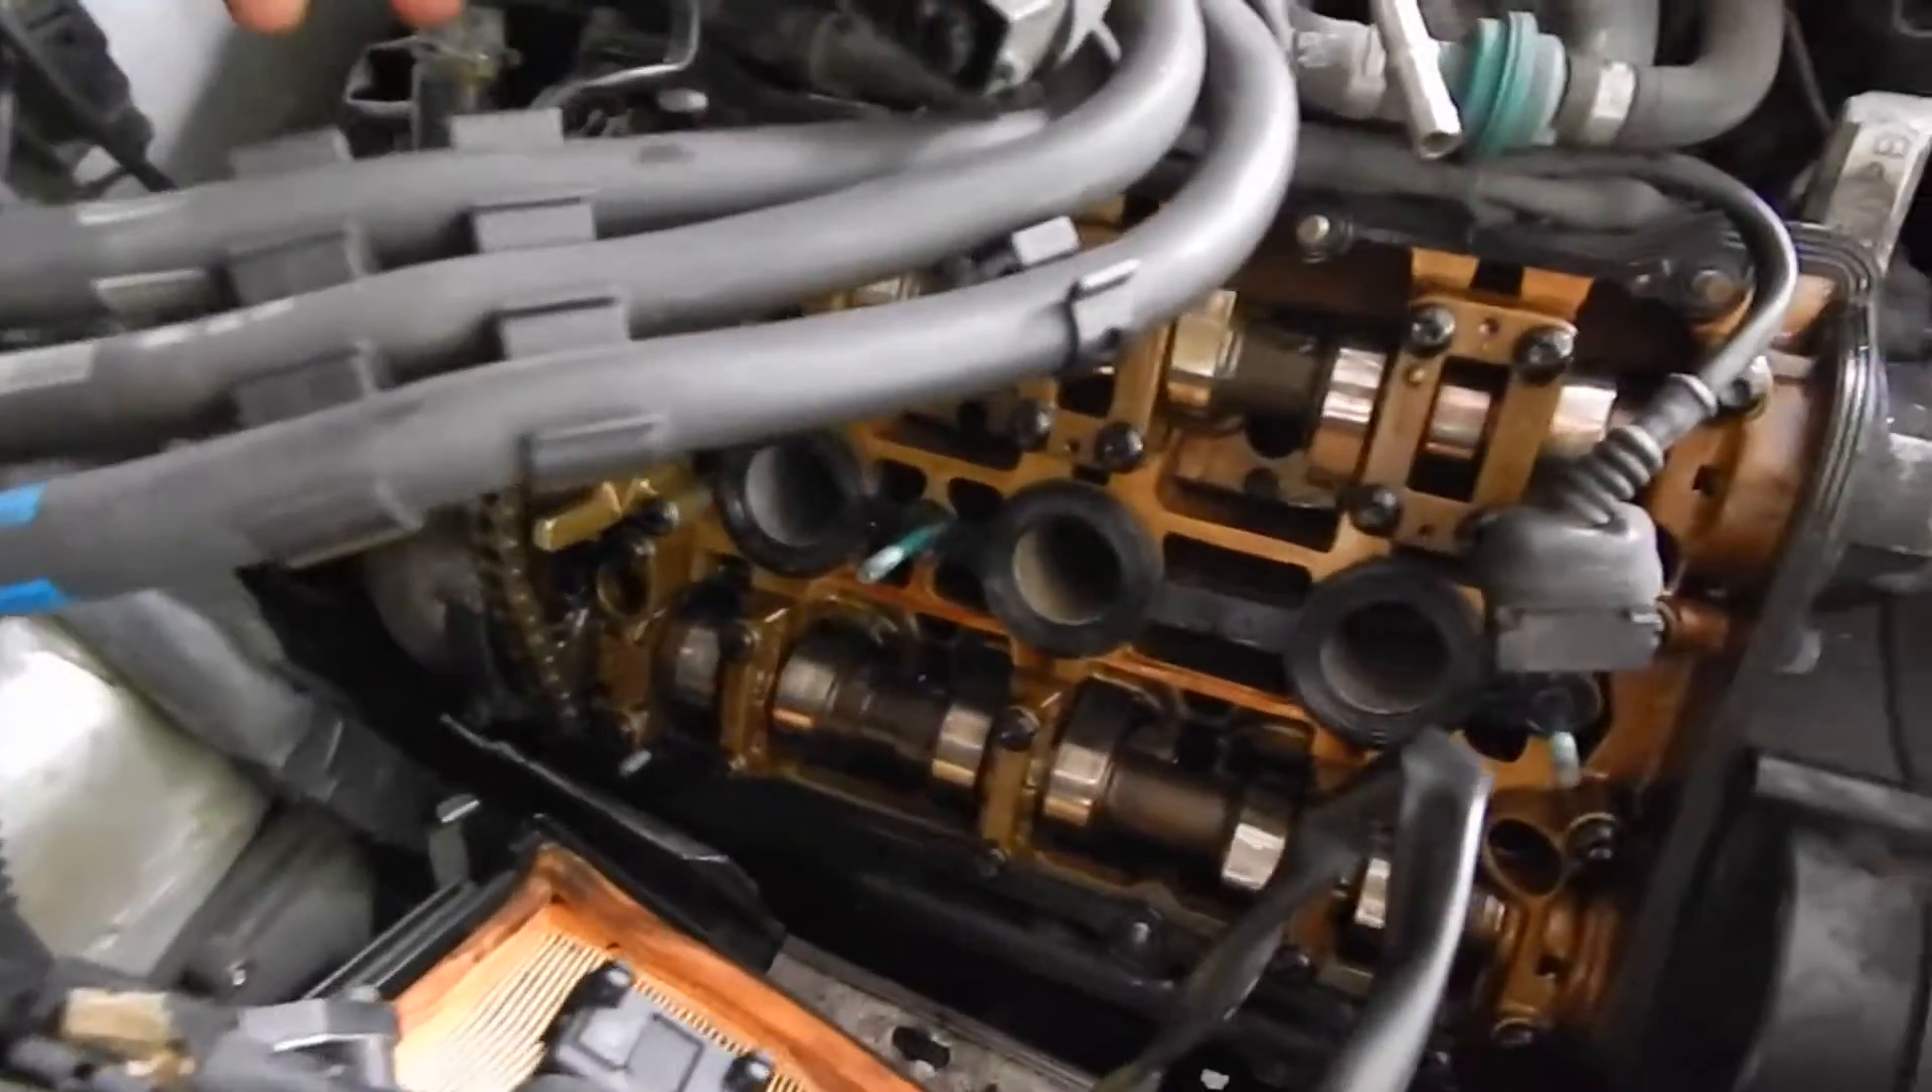All right, guys, so we did get the valve cover off, and man, was it a pain.